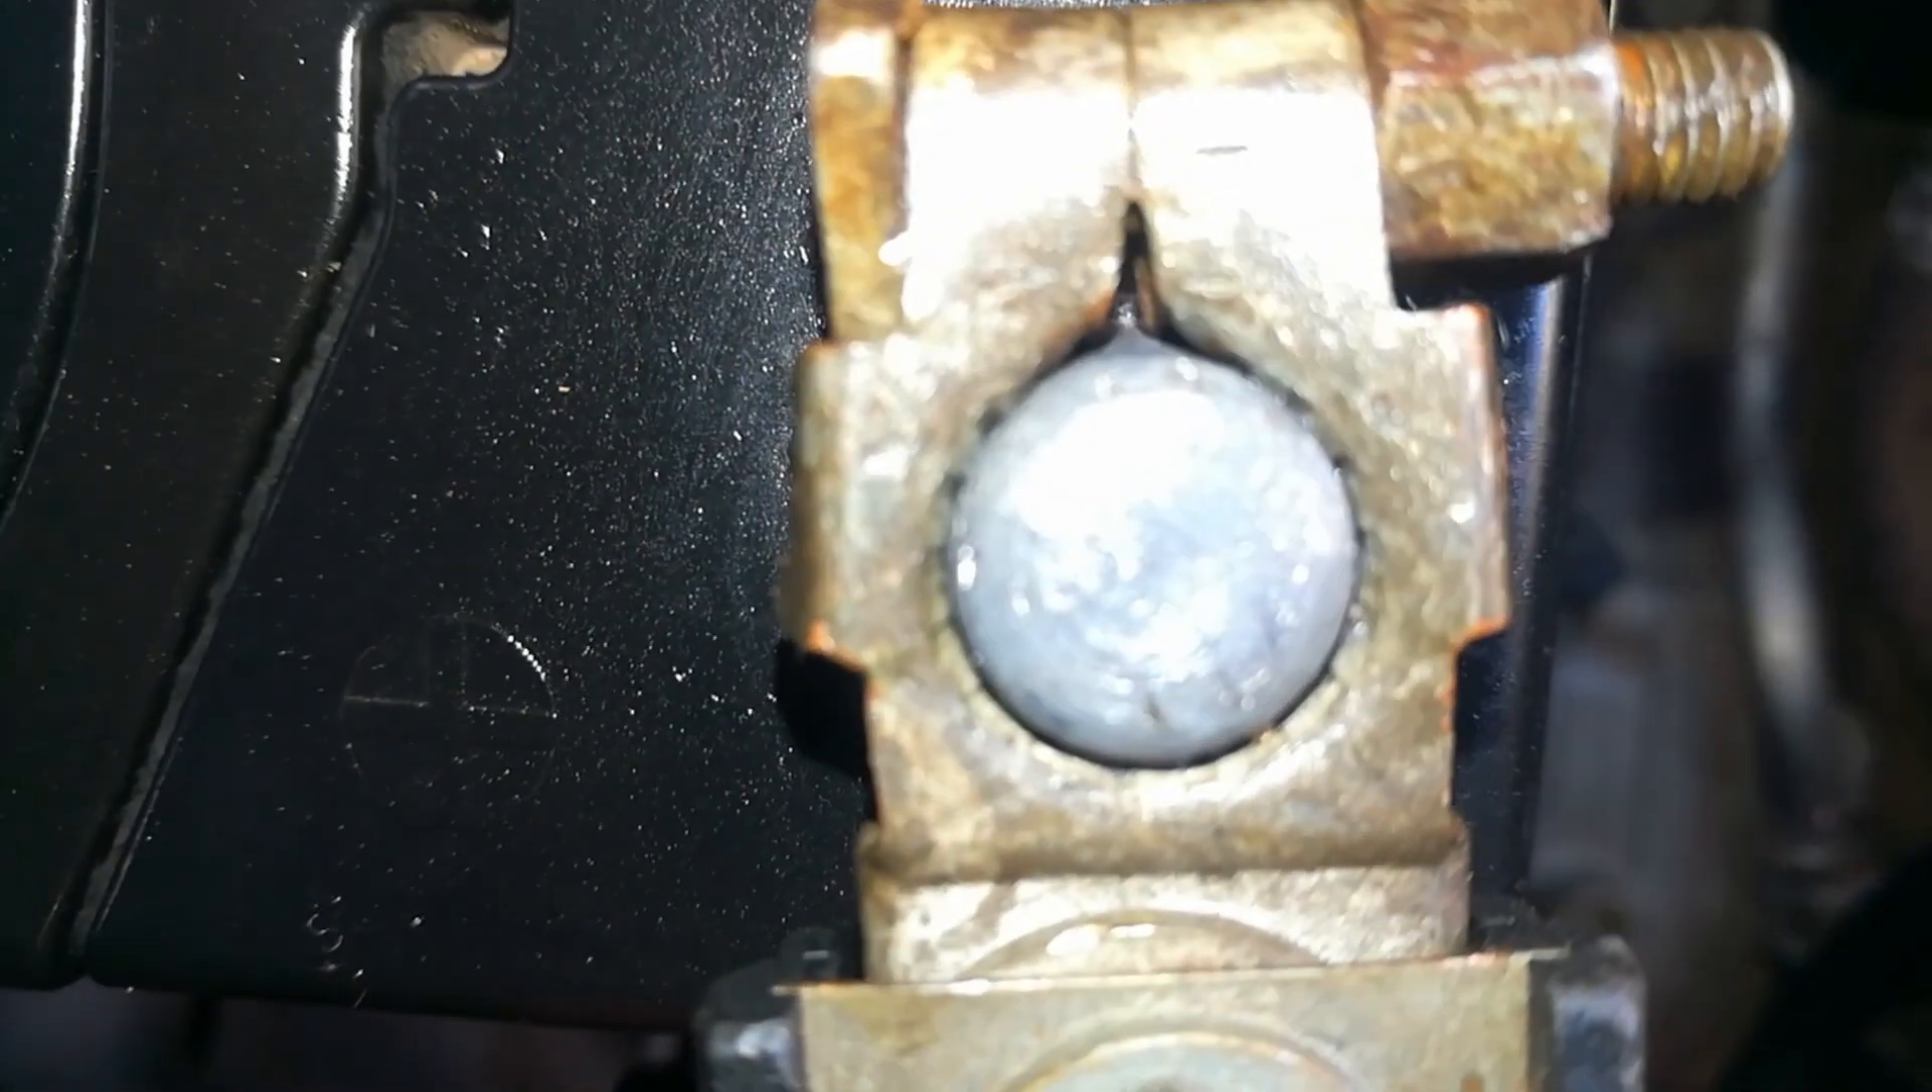As you can see the terminal is completely surrounded by the contact.